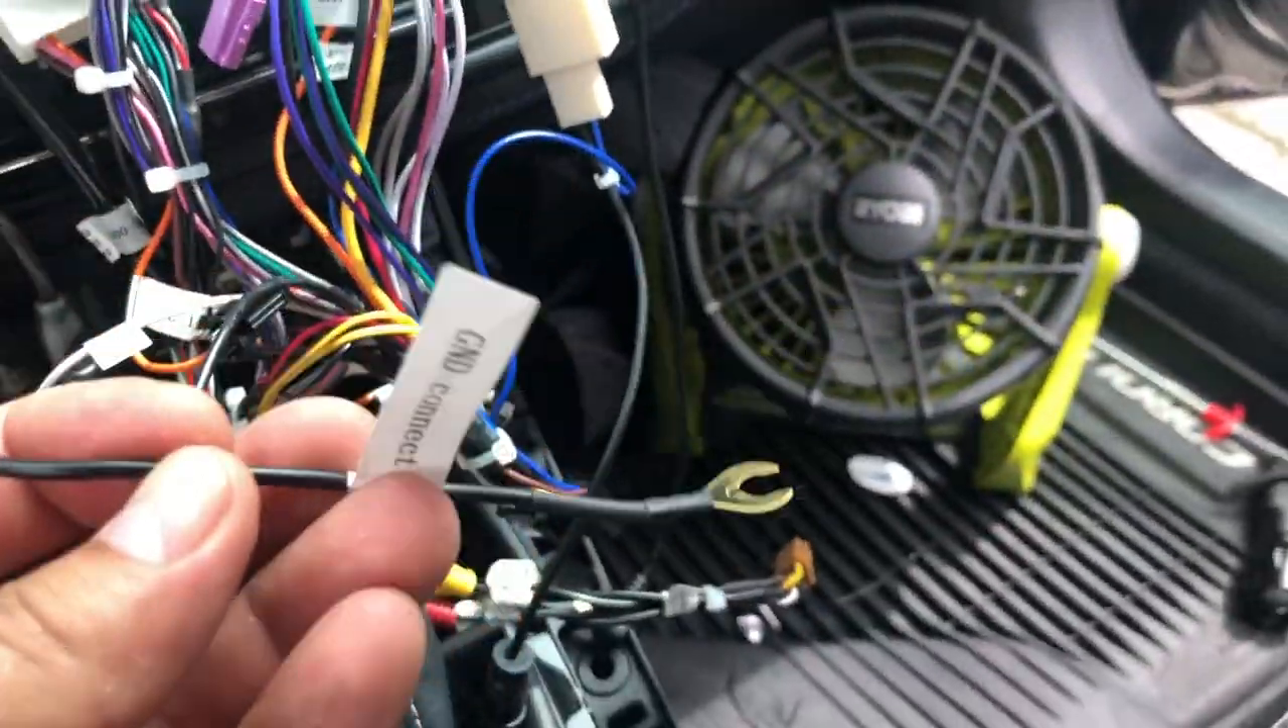The only thing that I did not connect was the ground.